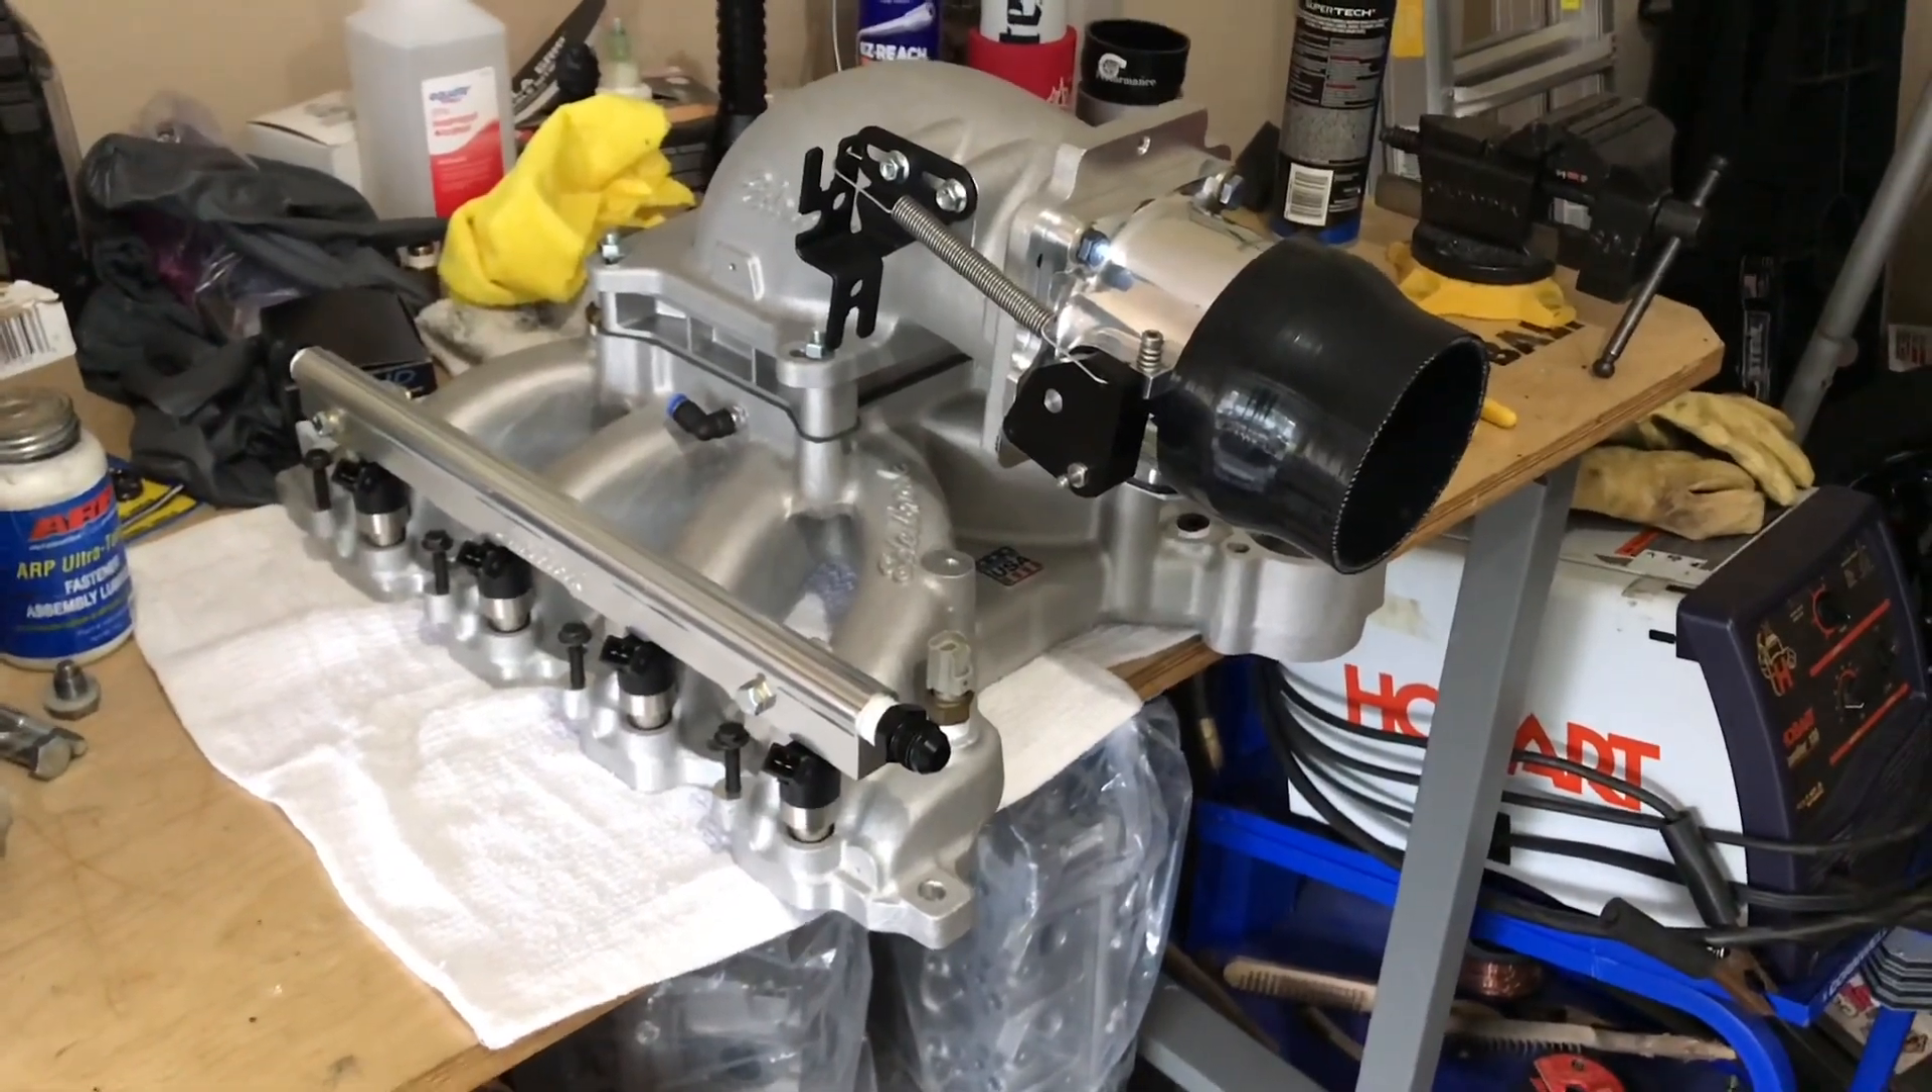So last but not least, I've got the intake here built up on the table.